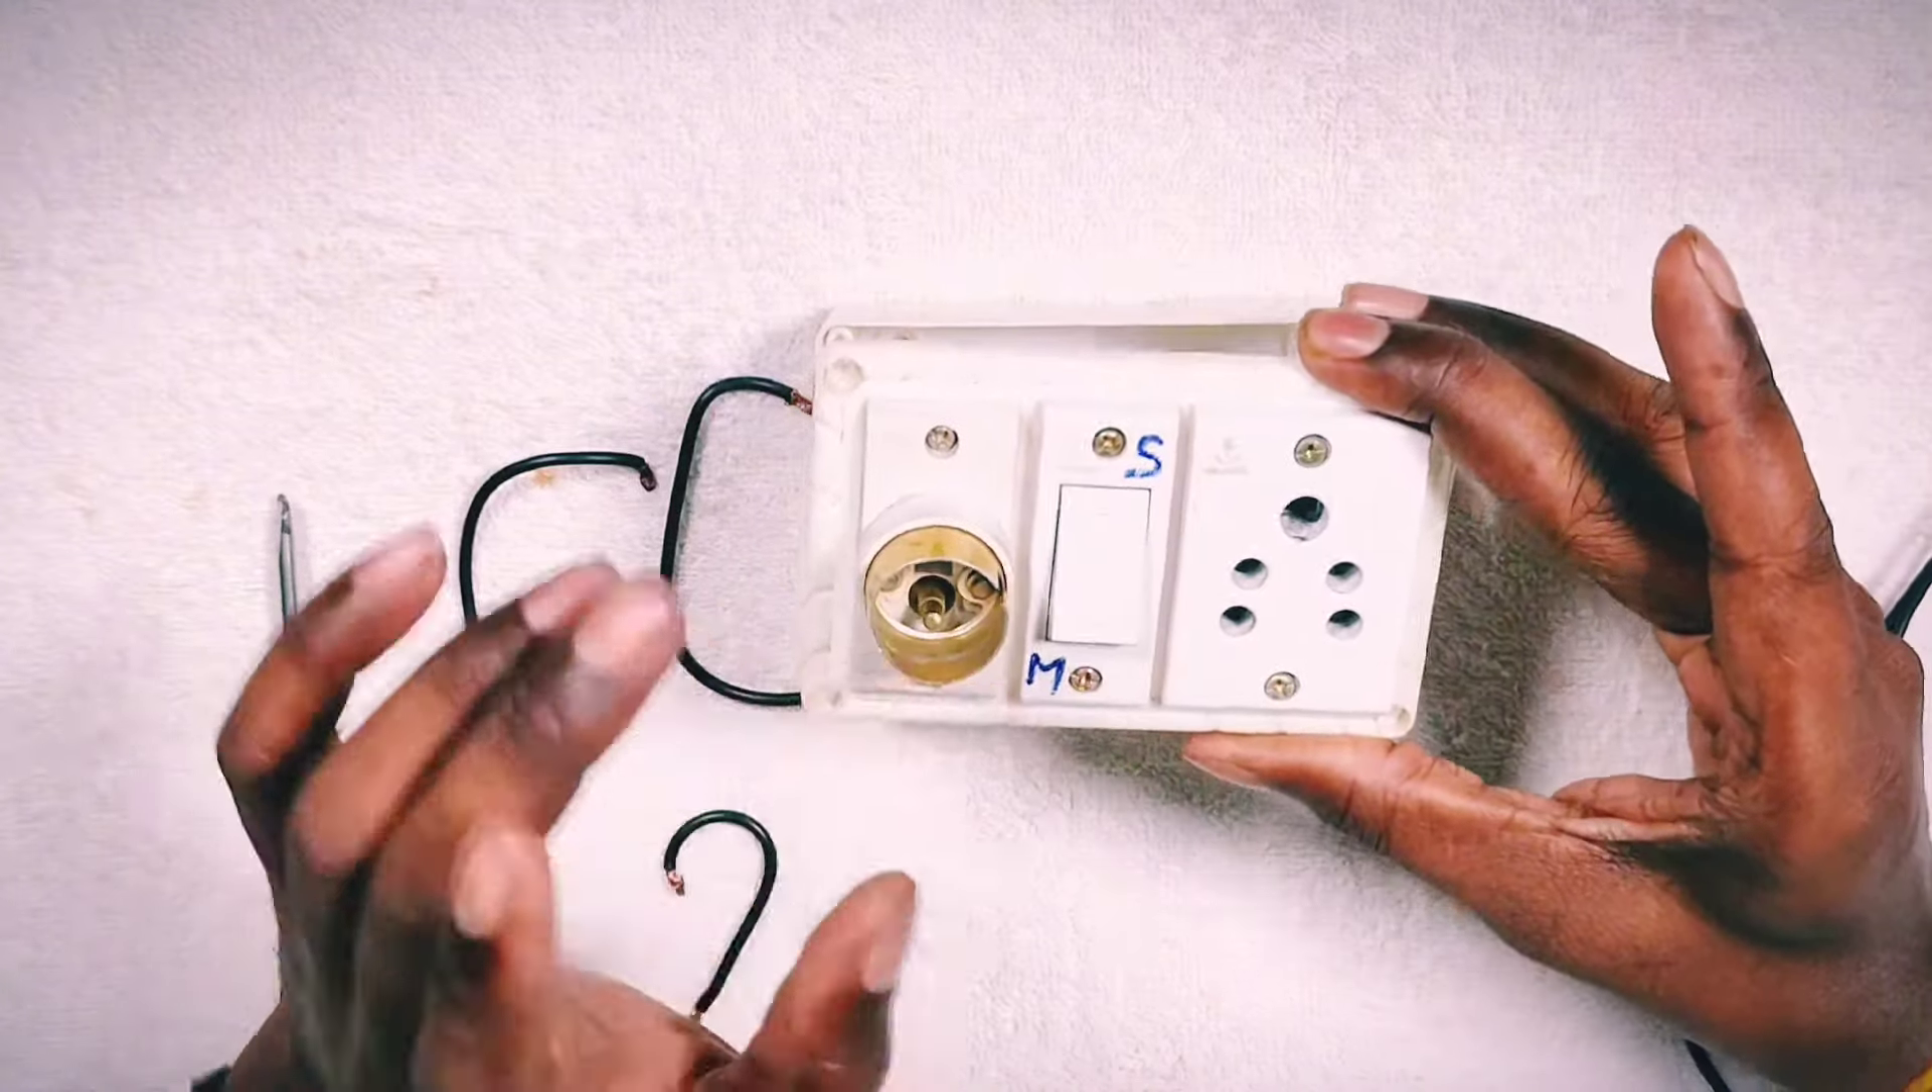दोस्तों हमने पहले से ये socket, two-way switch और एक holder को हमने three-way gang box में fit कर लिया है।